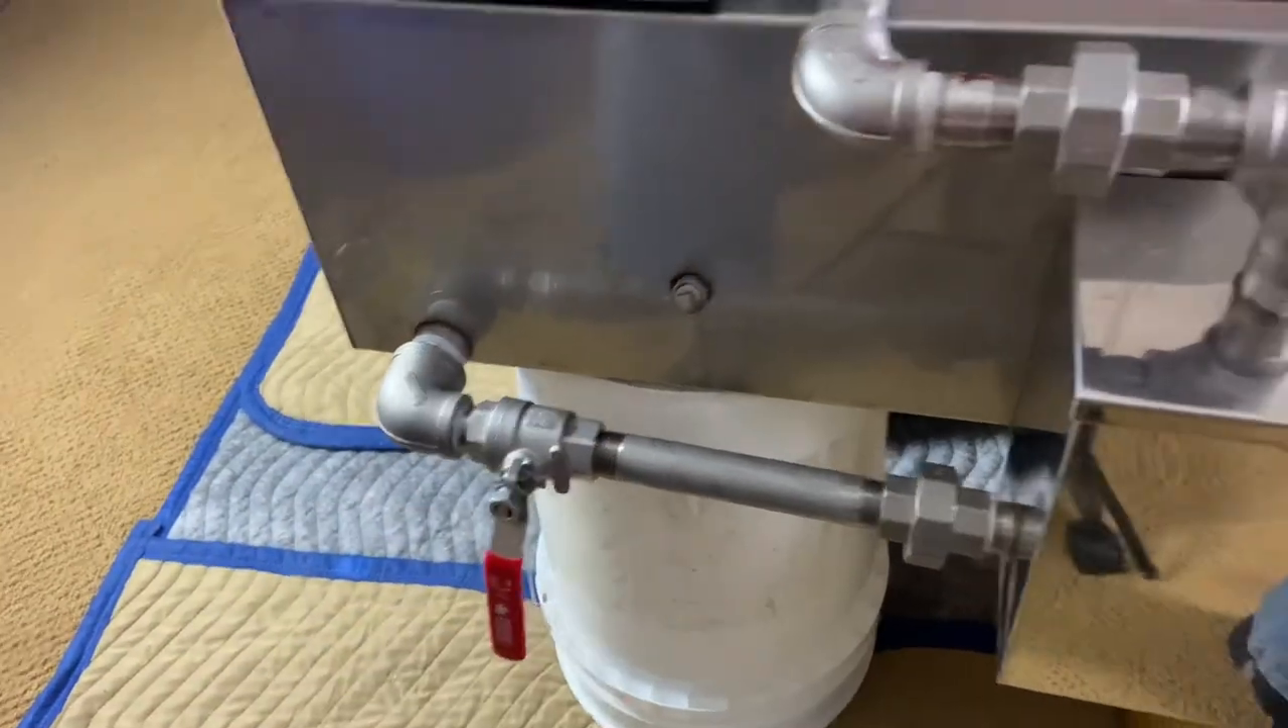I've got another coupler down here with this six-inch piece of pipe back to this valve.